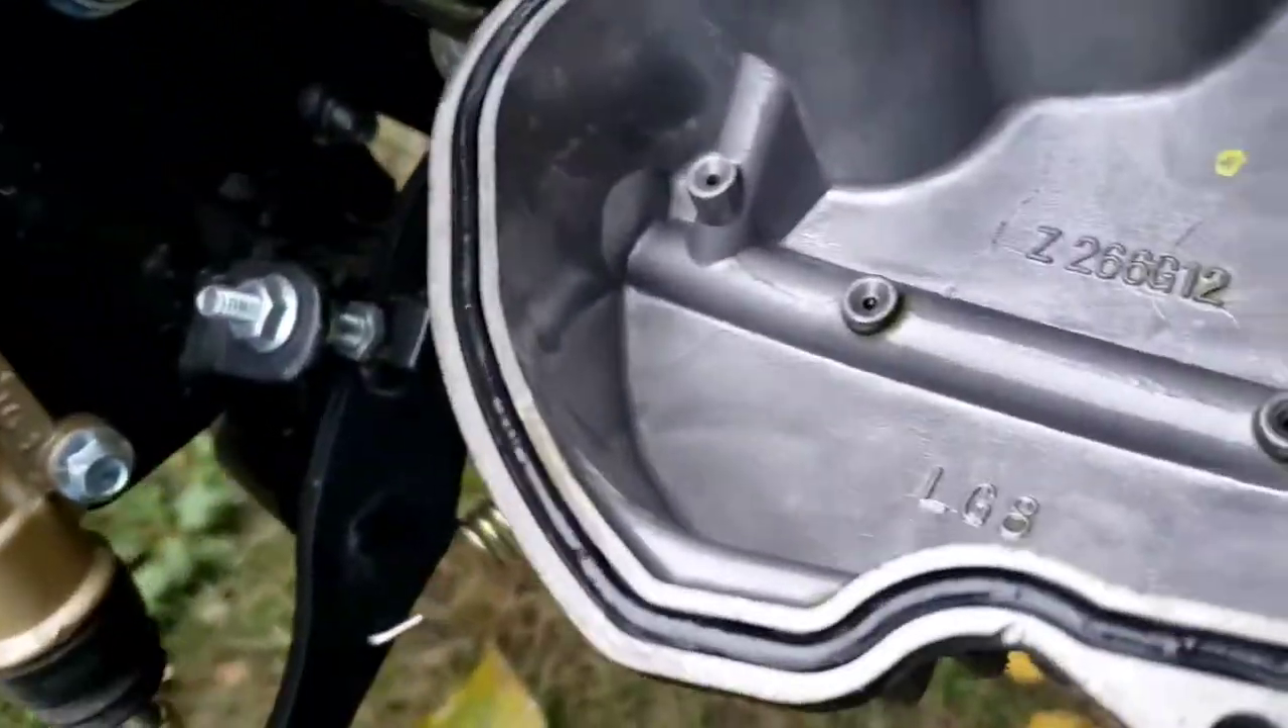Okay, we've got the valve cover off.